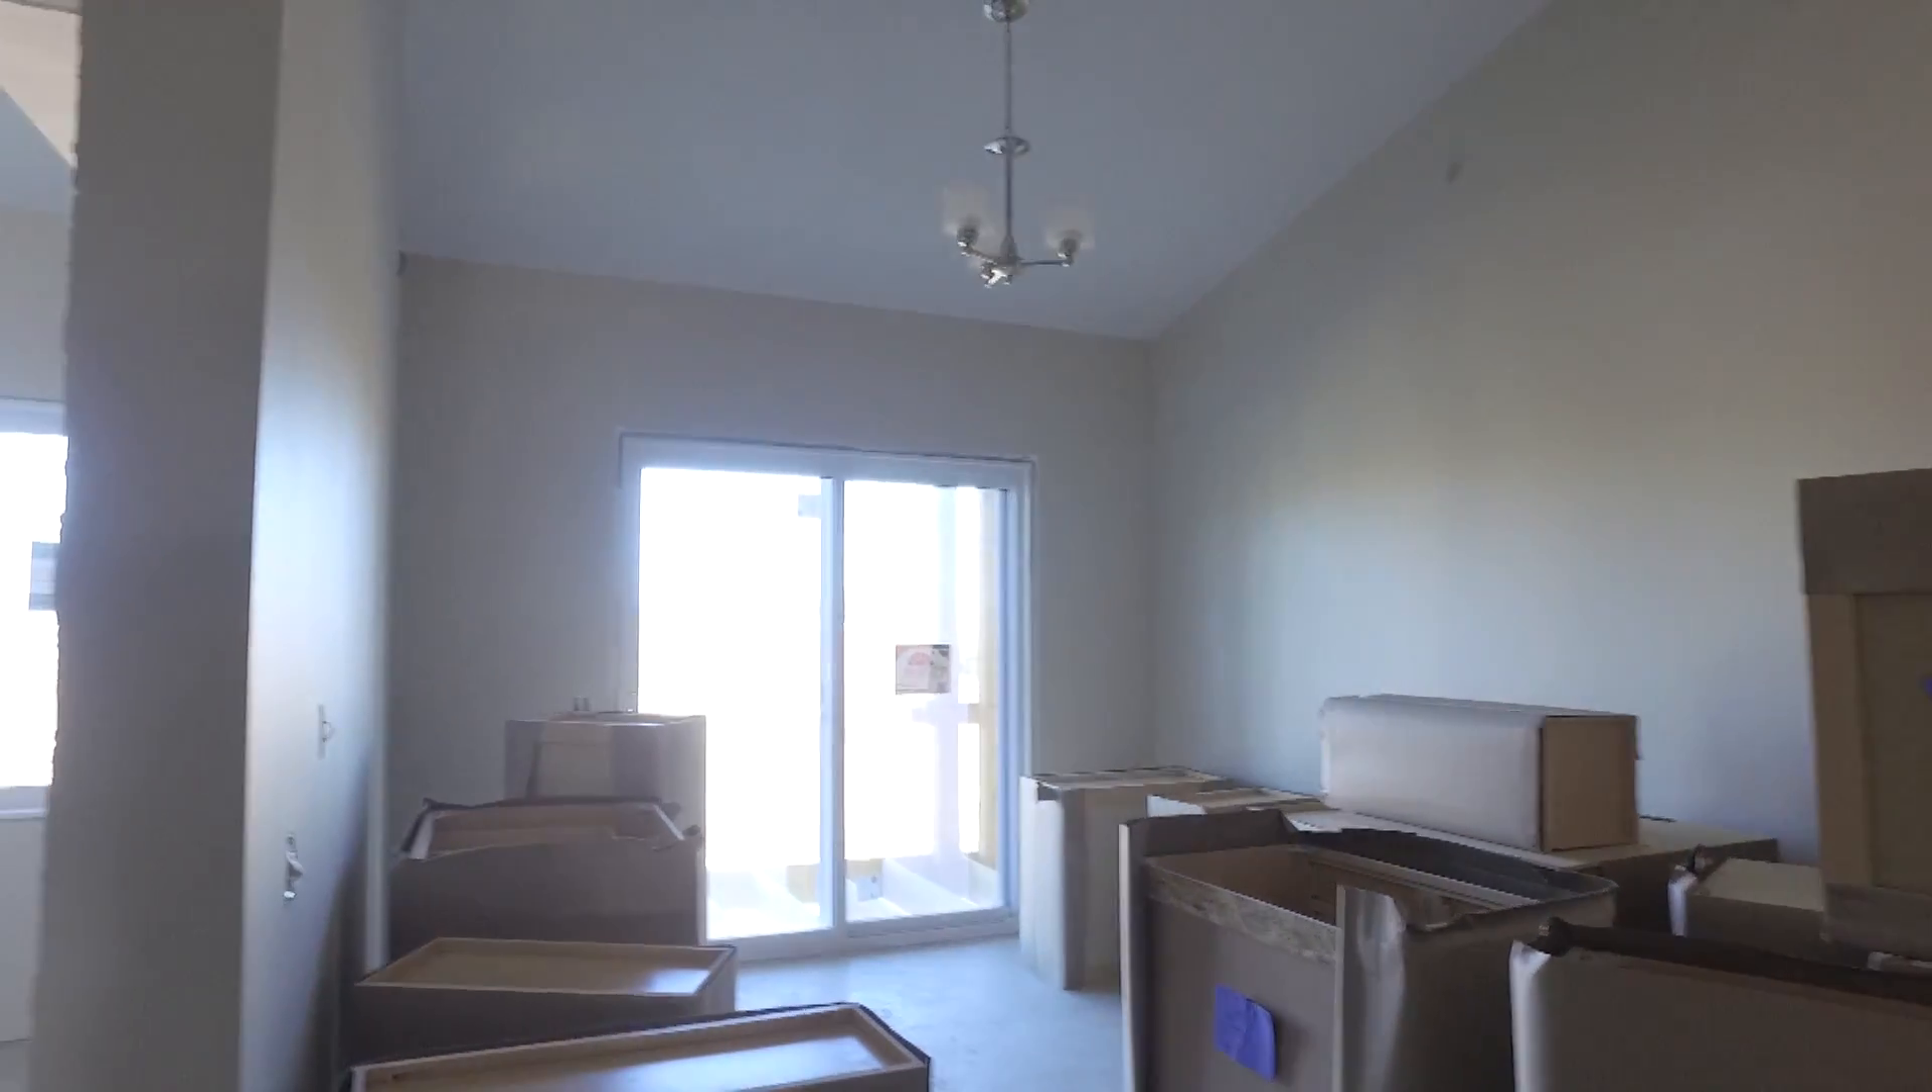The cabinetry has just arrived and has not been installed in this unit yet.